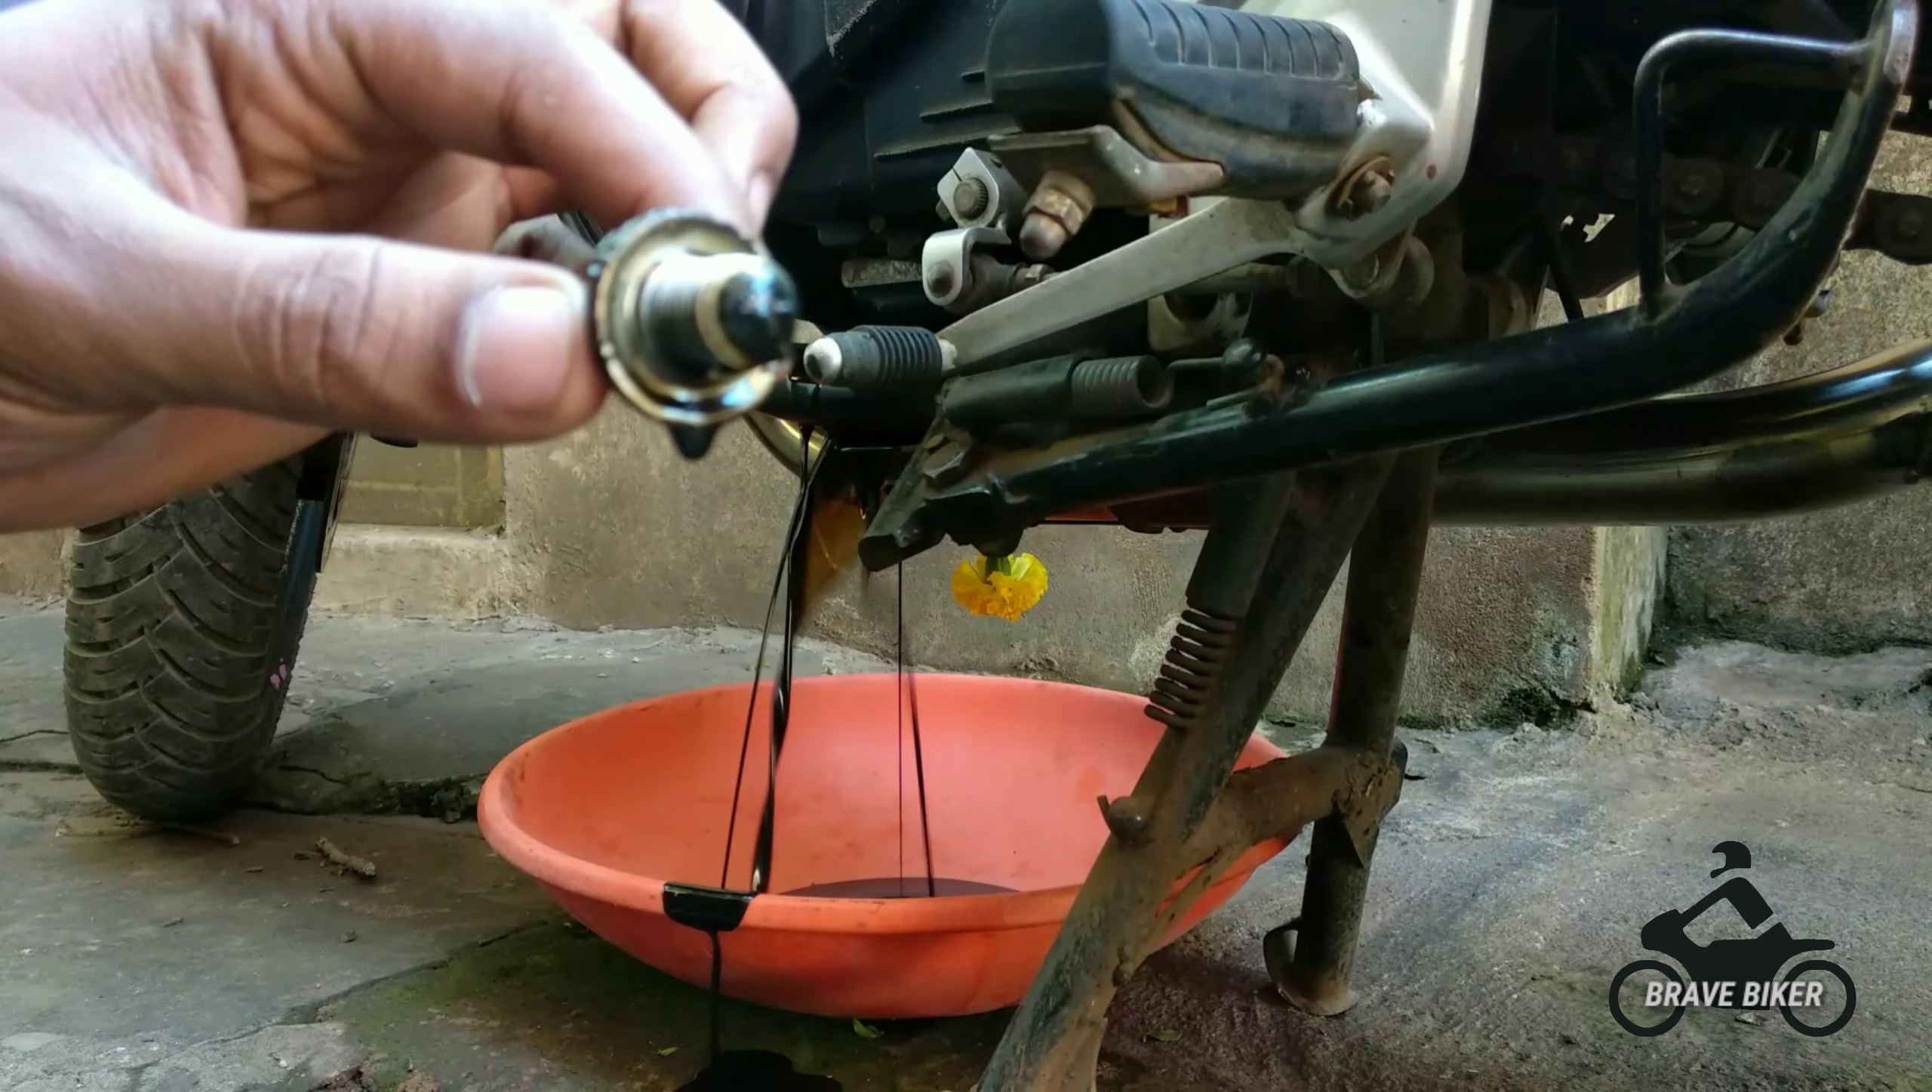This one is the screw which I have opened.